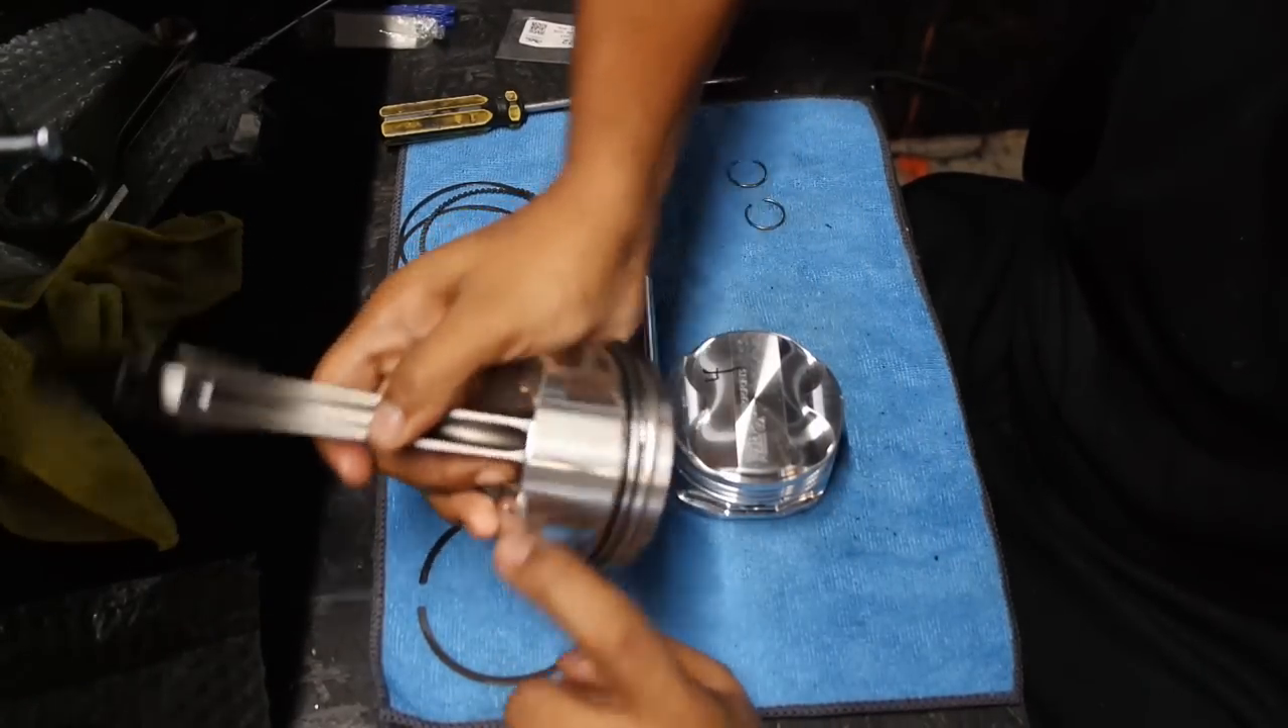The rings are on, rod is connected to the piston, it's ready to go.